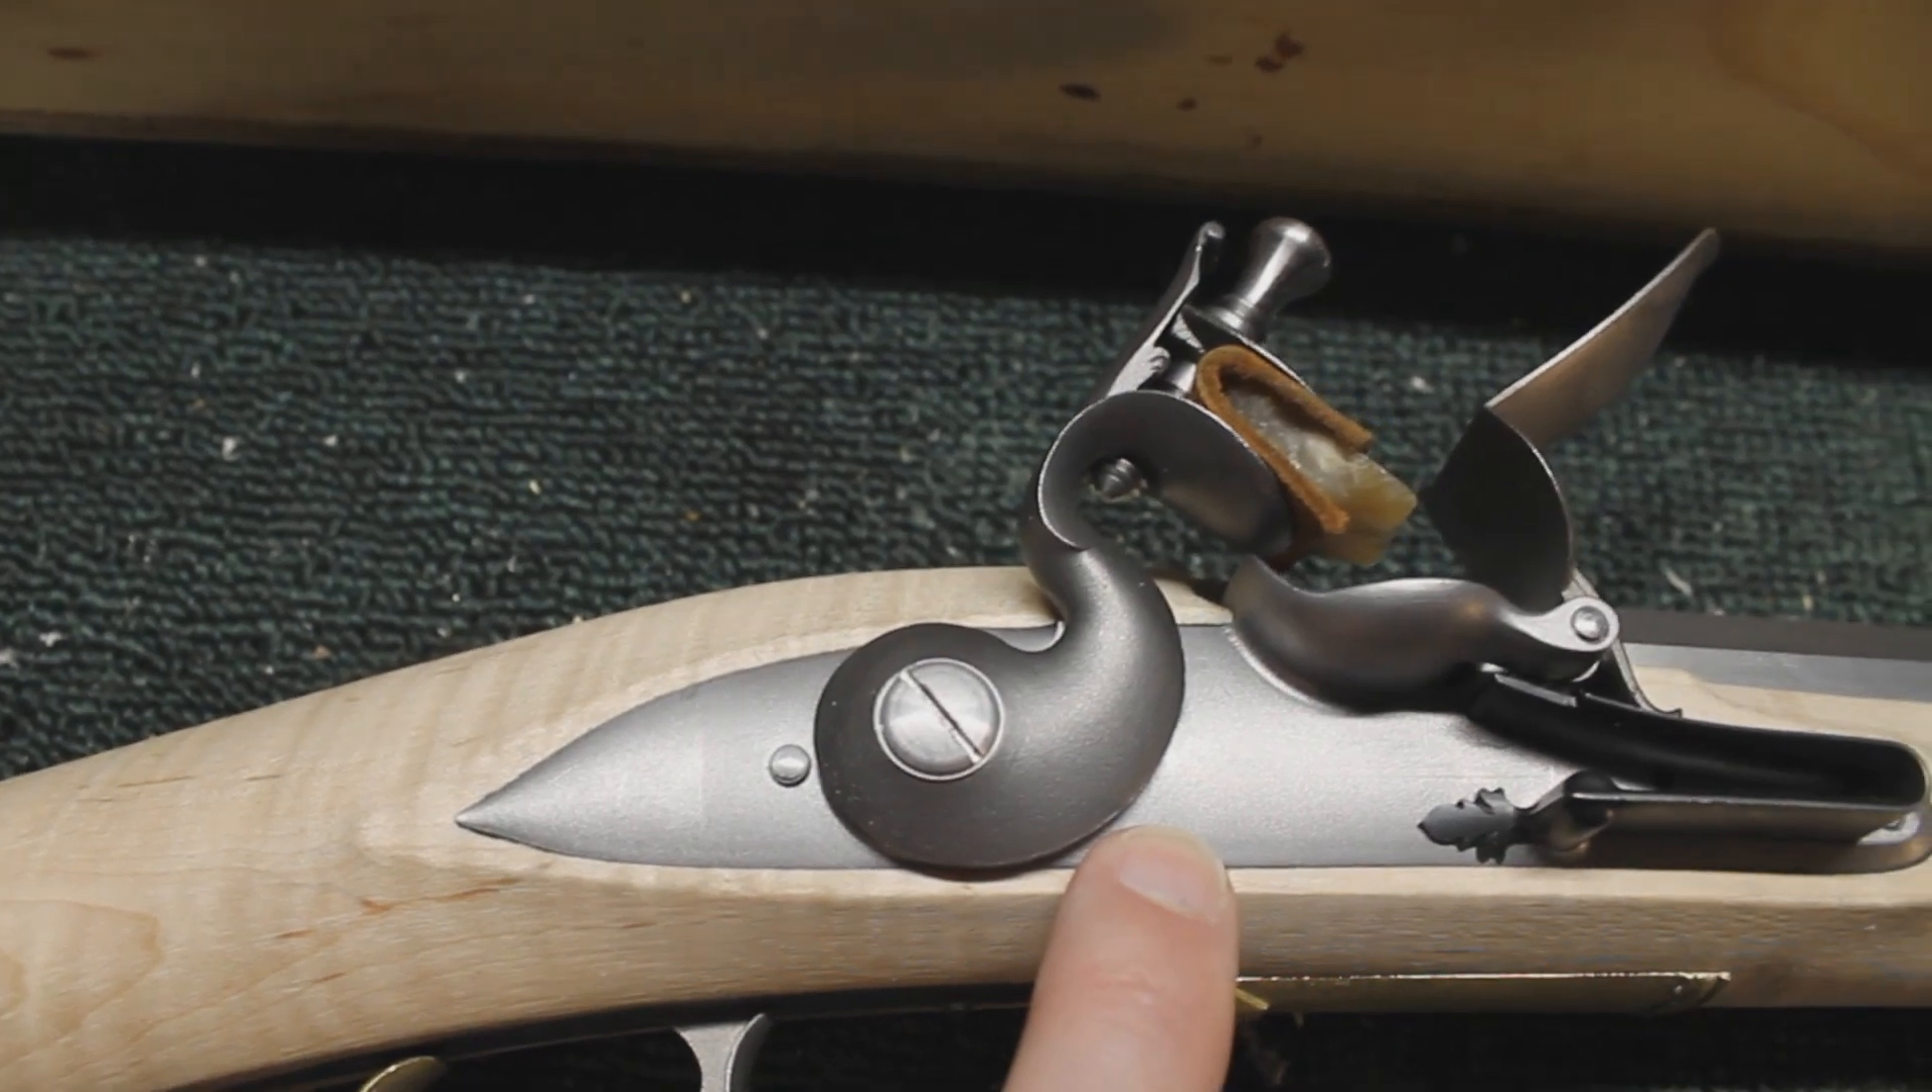Lock fitment is really nice.